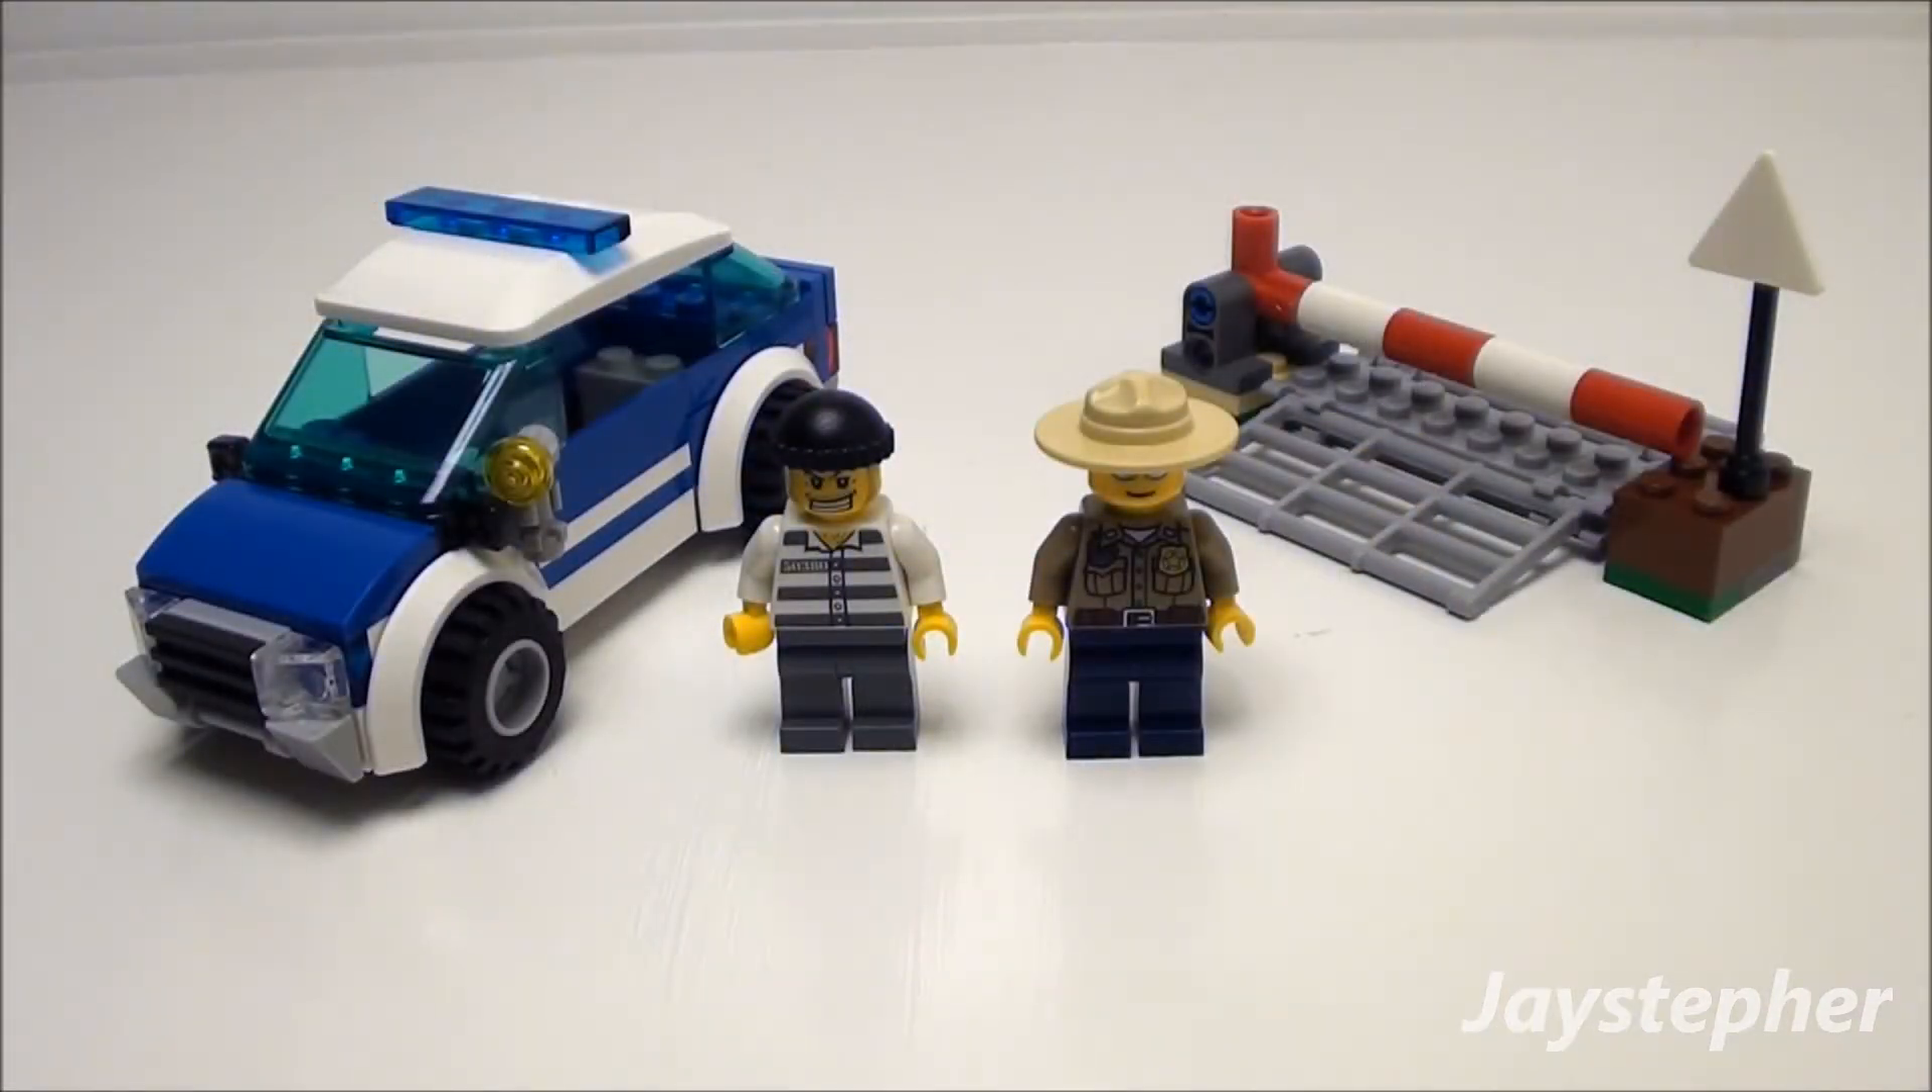Here is the patrol car all assembled.